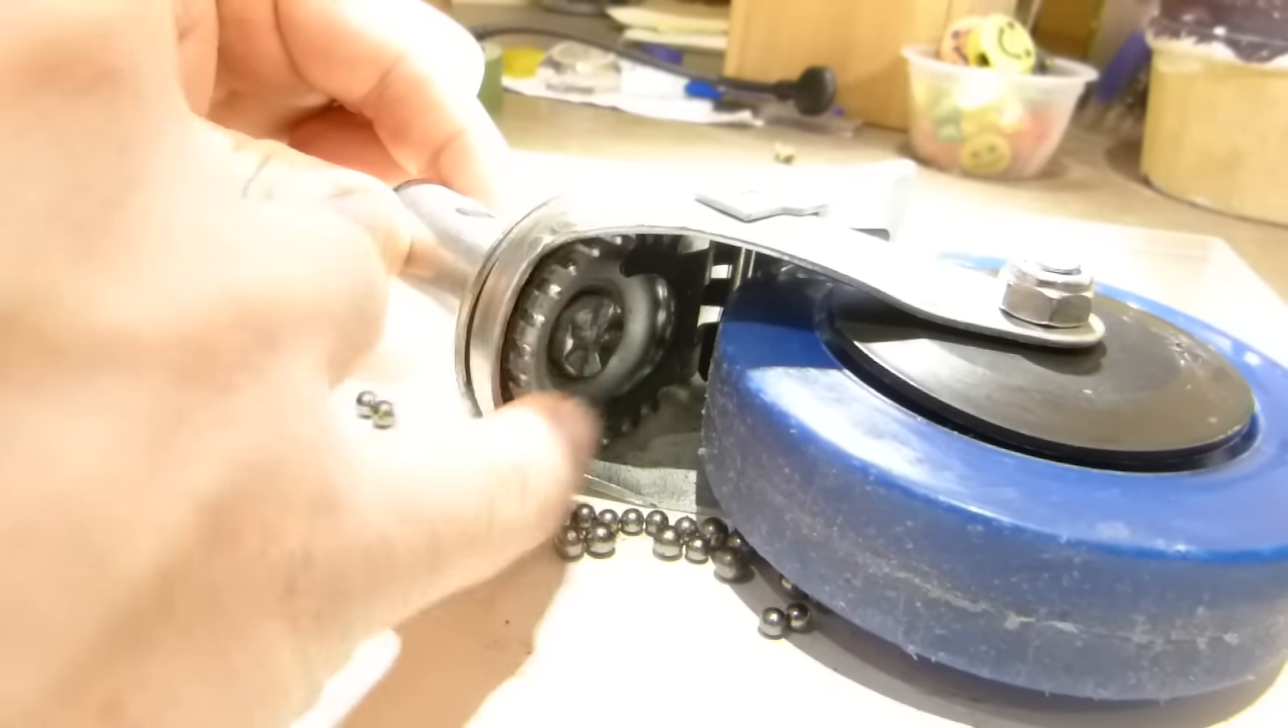As you can see, I have lost all of the marbles, these bearing balls, from the caster.